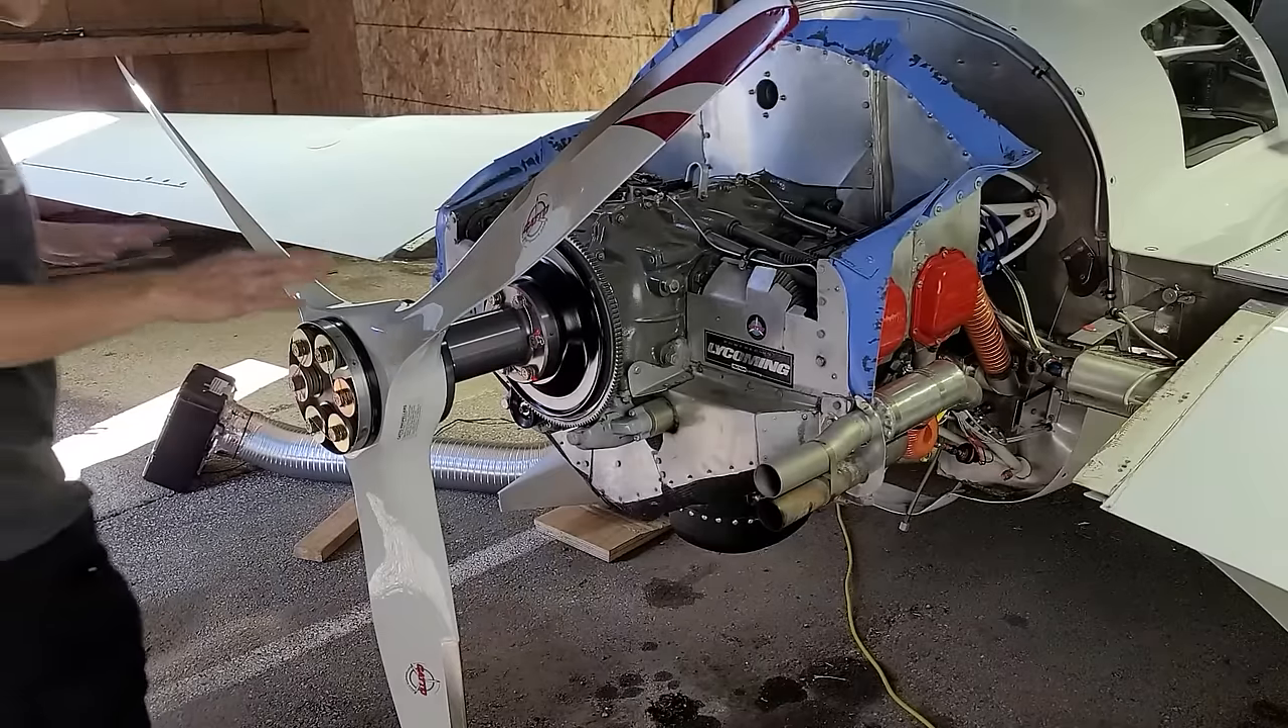And now I'll do the final inspections to make sure everything looks good. All right, this beautiful new prop is installed.